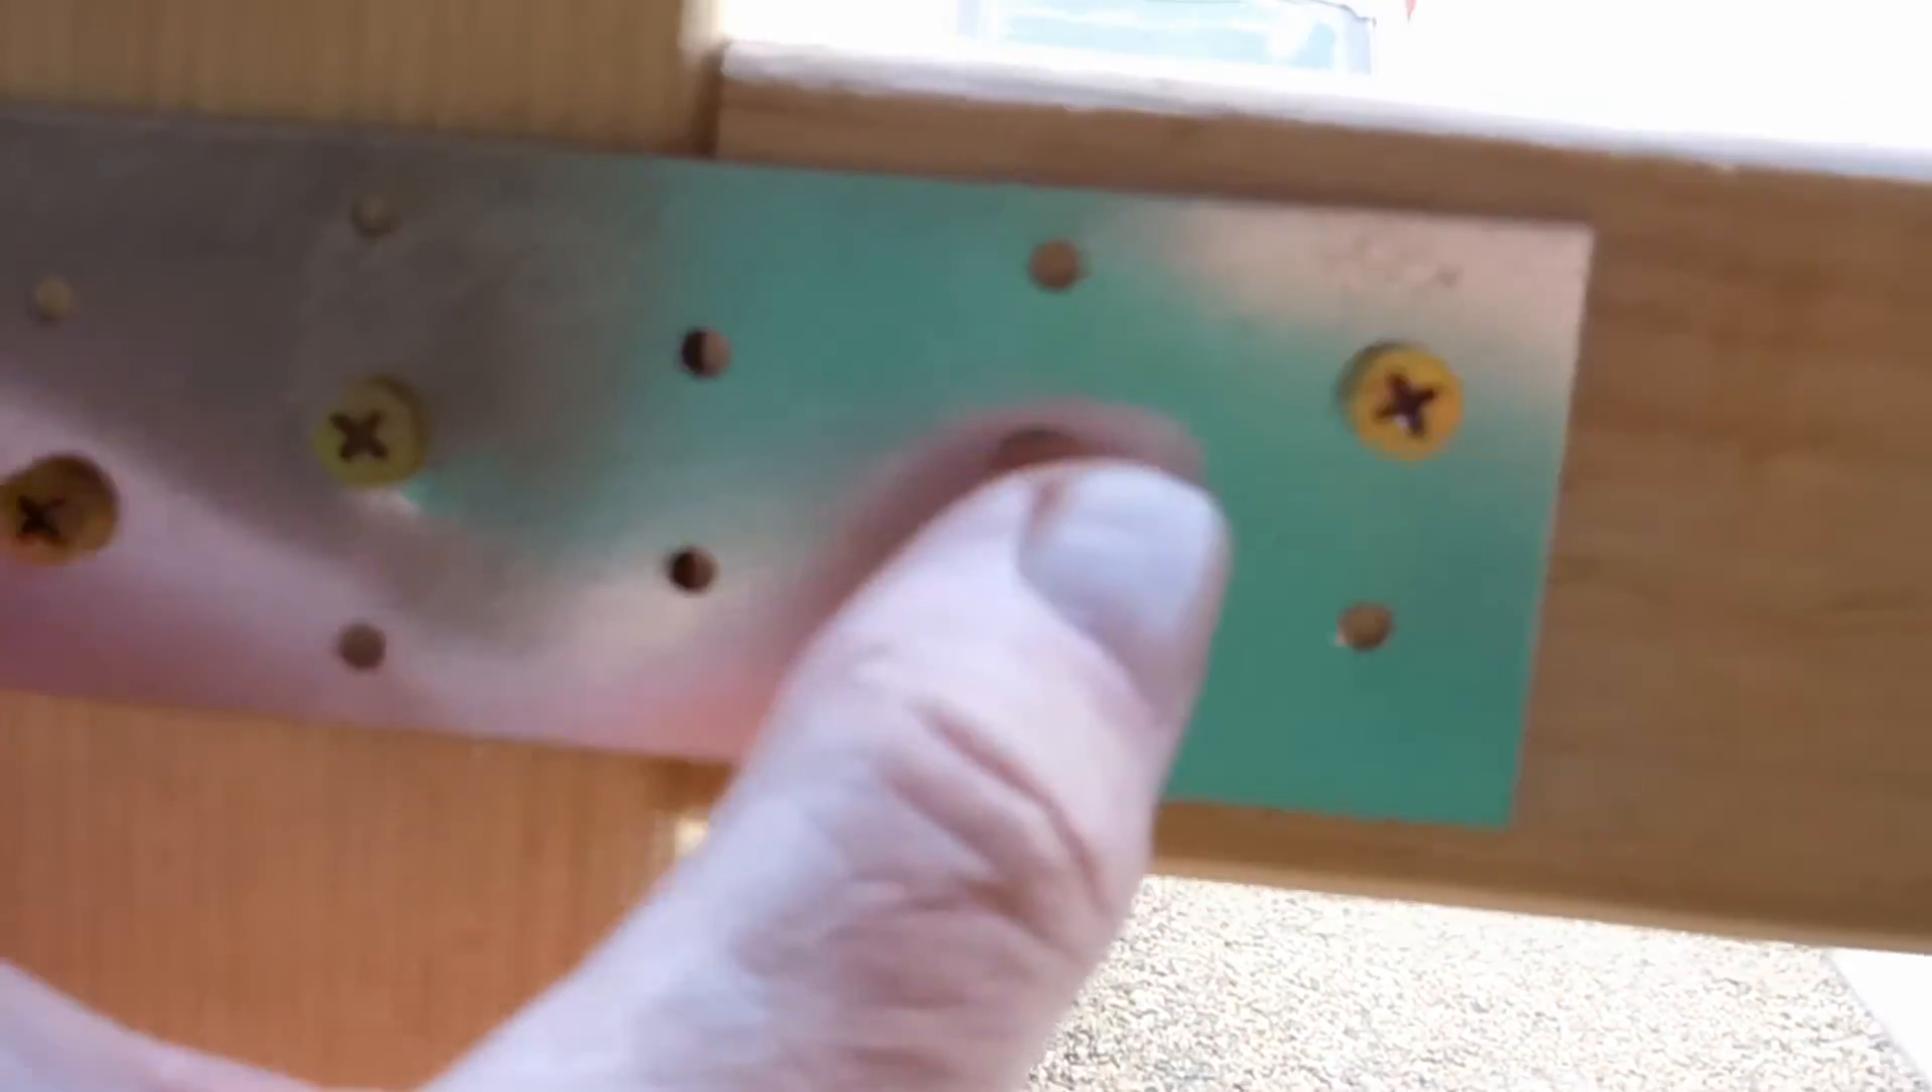I intentionally didn't put all the screws on this panel.